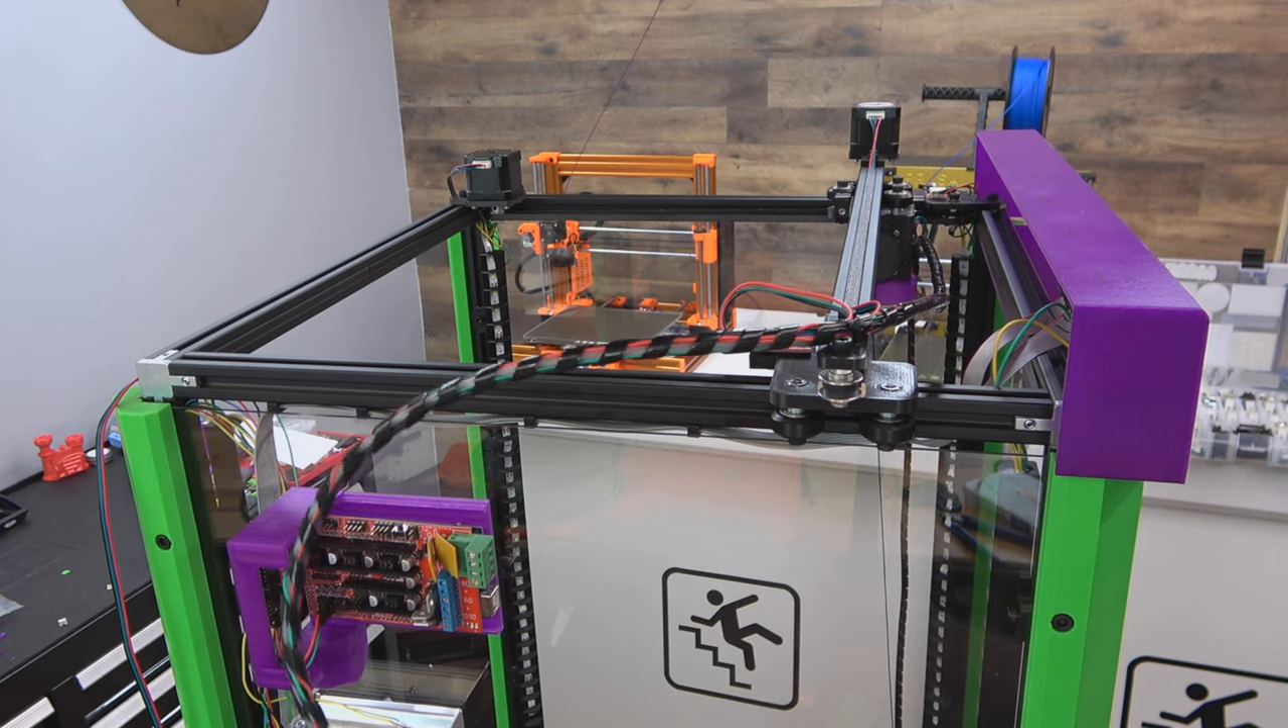So I've got all the wire wrapped back to the control box.